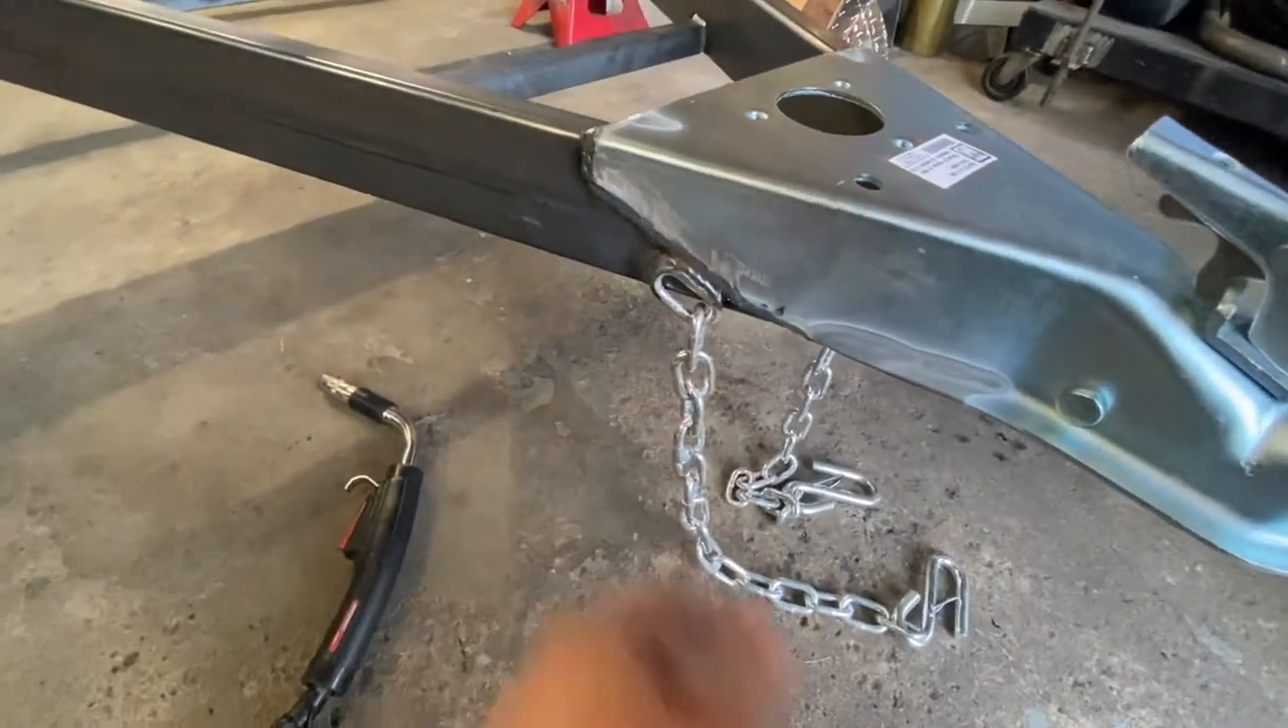All right so the front end is pretty much complete just welded the safety chains on.